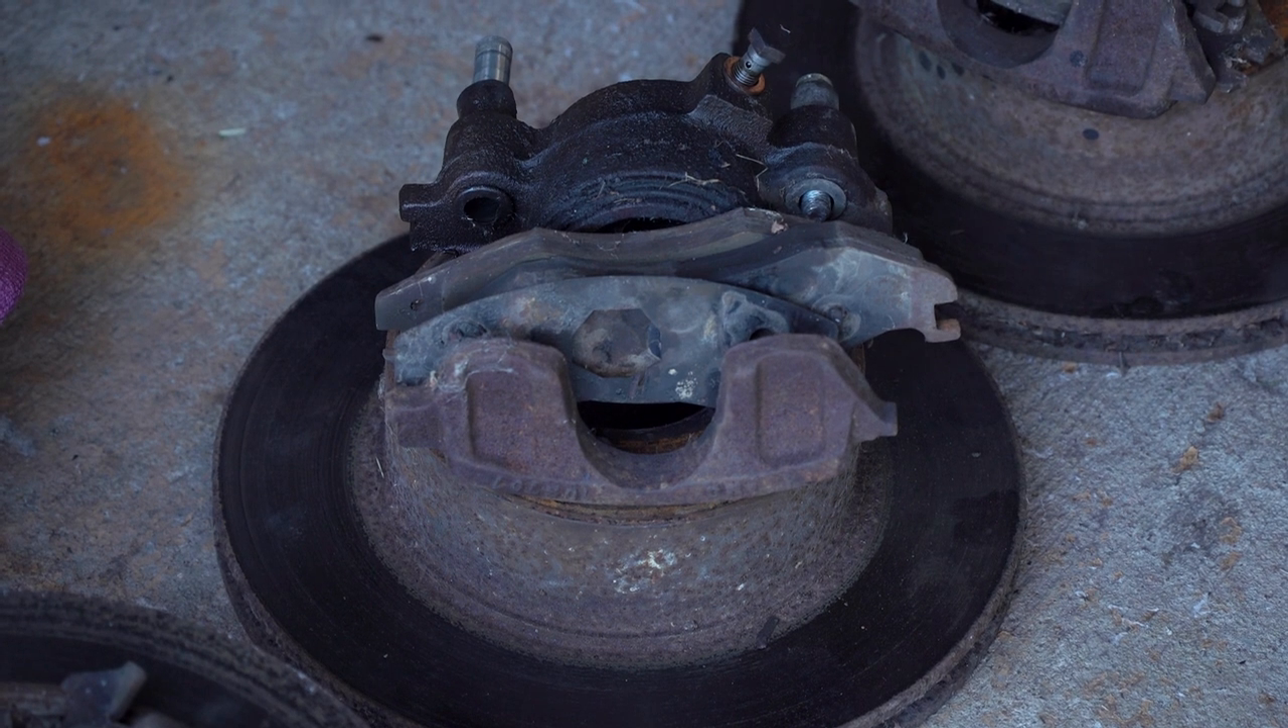Okay, here are the original rotors from the front. We managed to get them off.